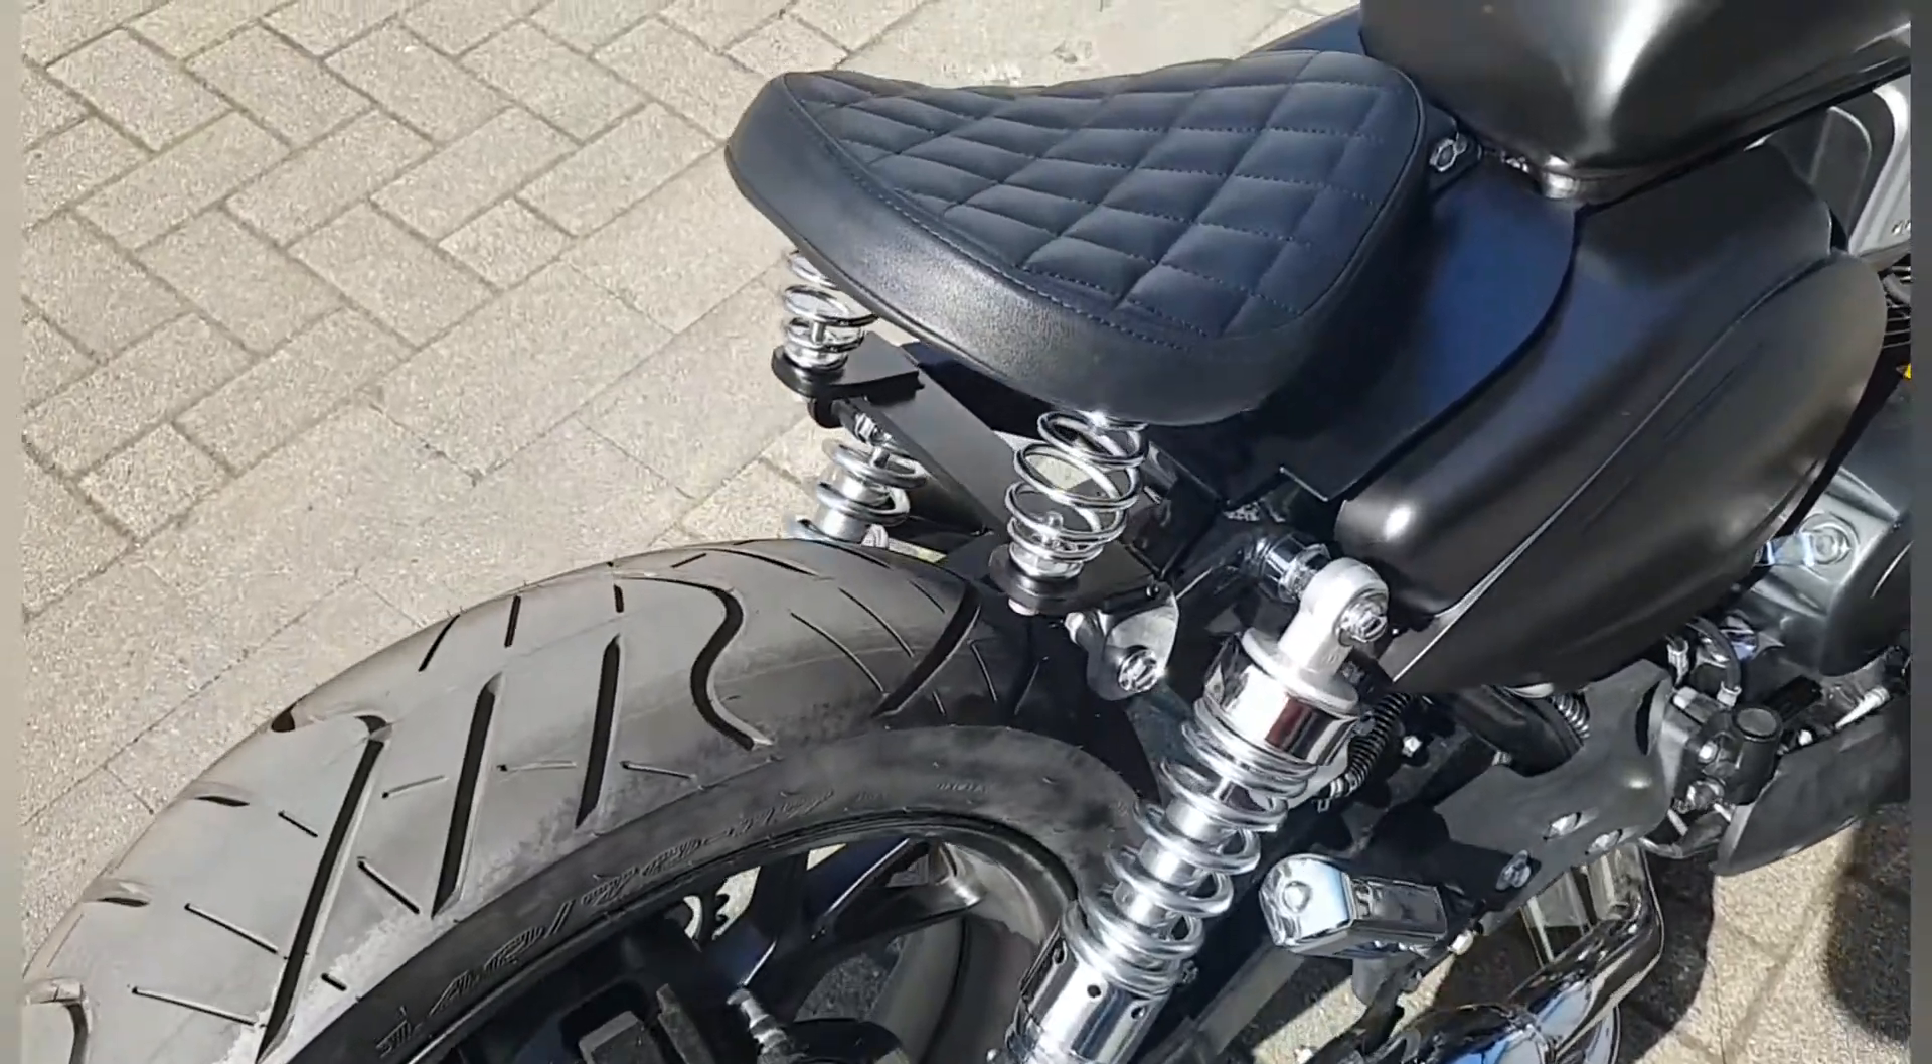So, jetzt ist der Bobbersitz montiert.